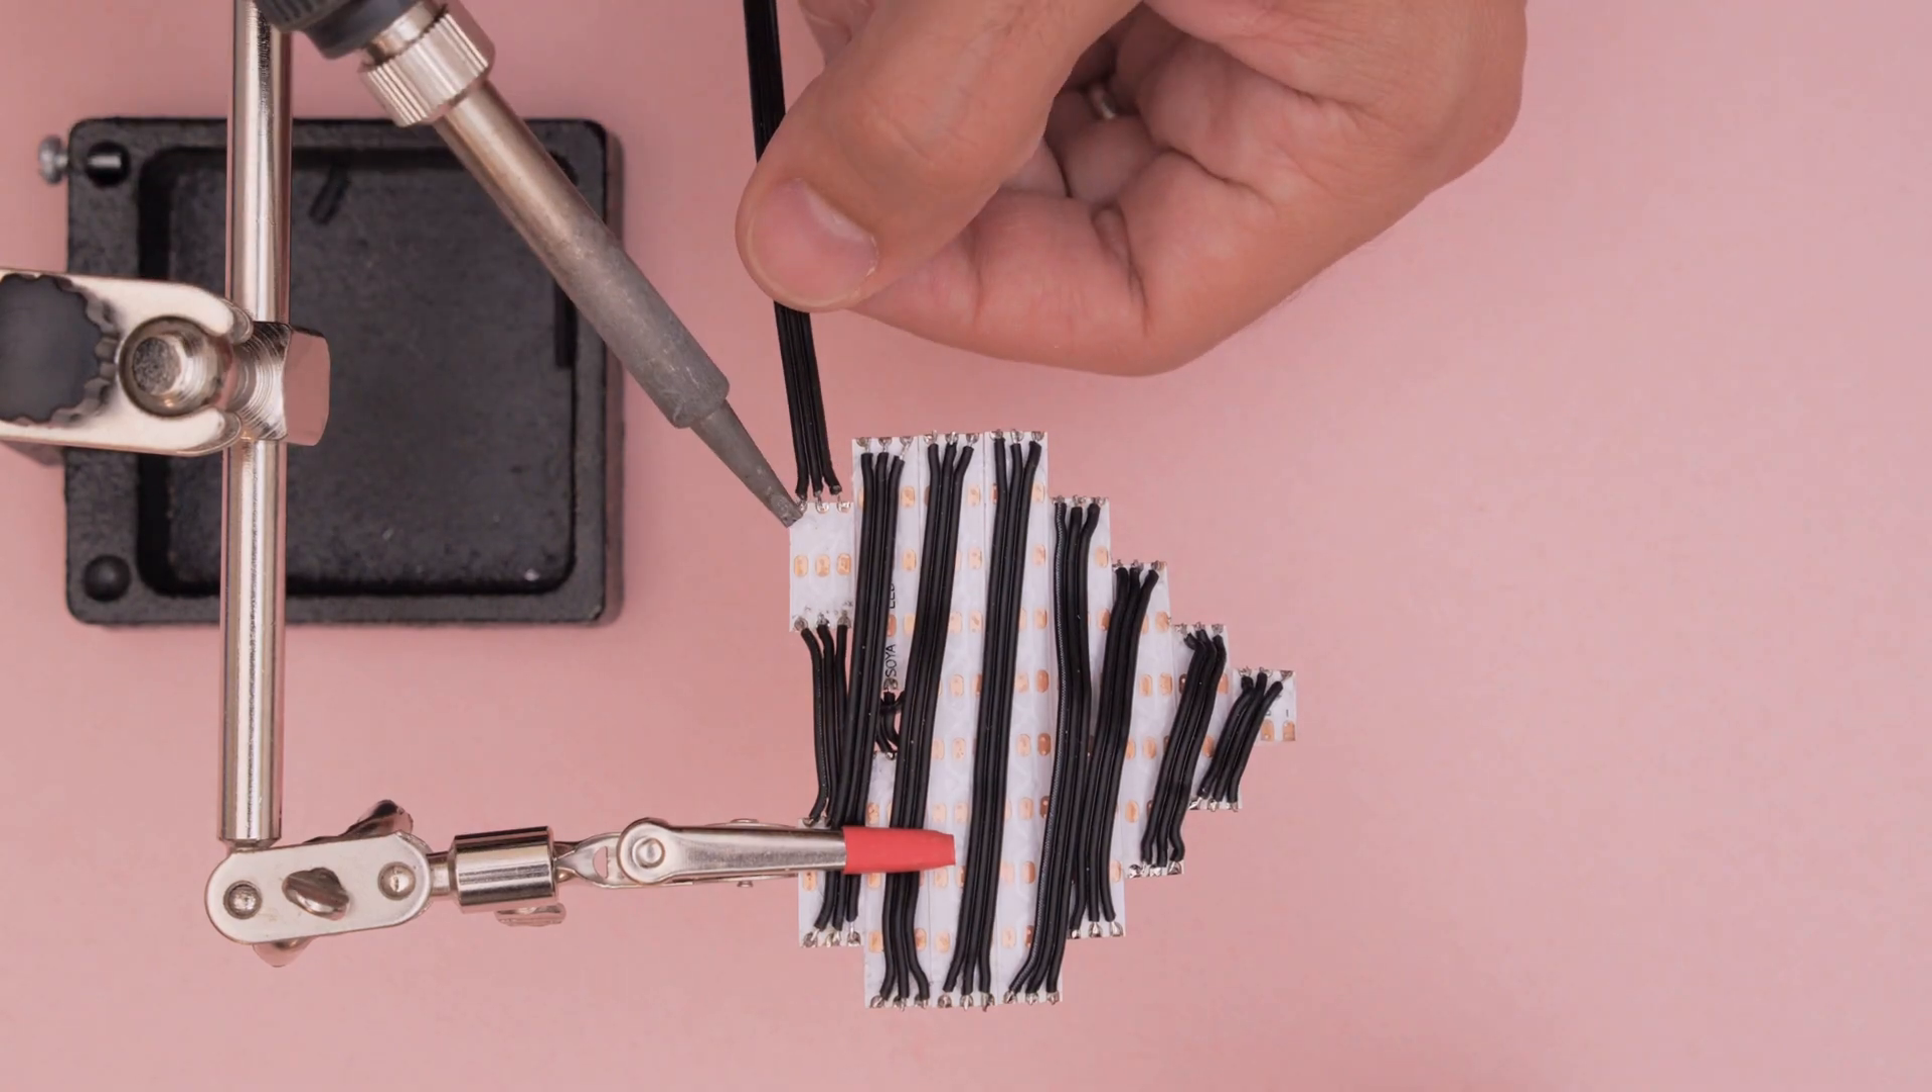Each end of the strips are tinned with a bit of solder and connect to the pieces of ribbon wire.